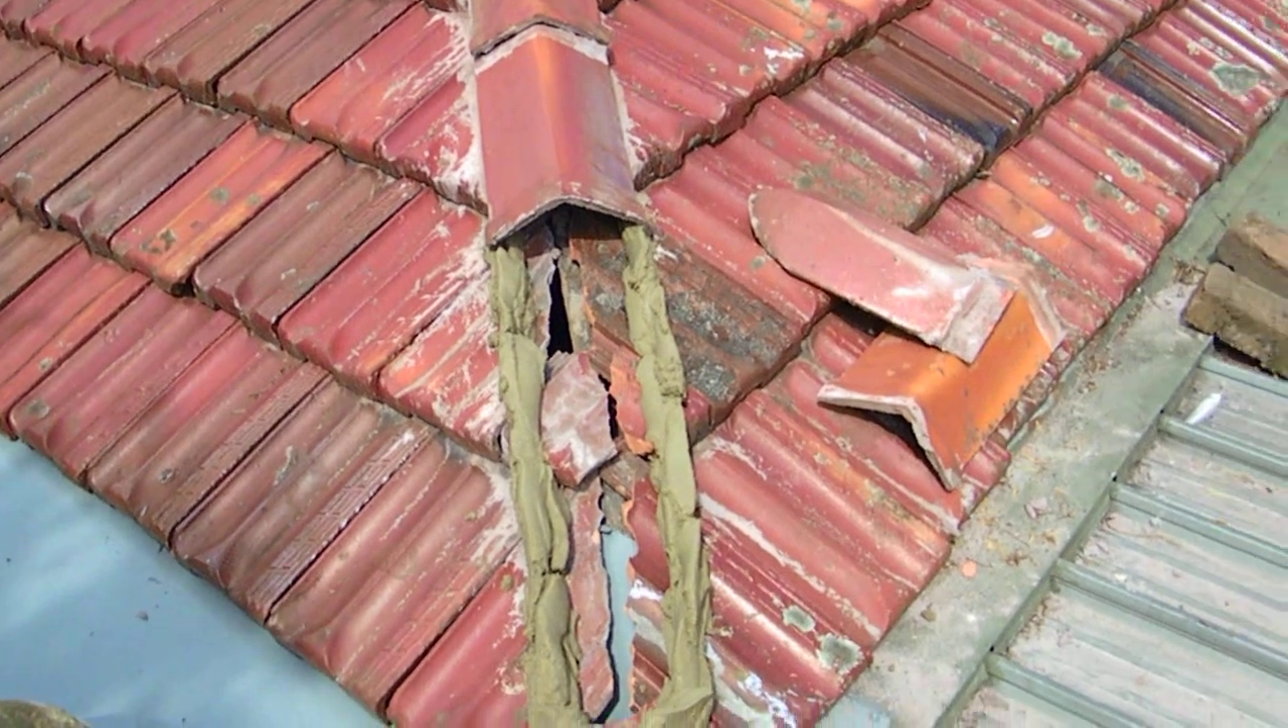What we've done is, we've done the repair to the flashing underneath the roof, put the tiles back, and now we've got to come back and reinstate the ridge capping.